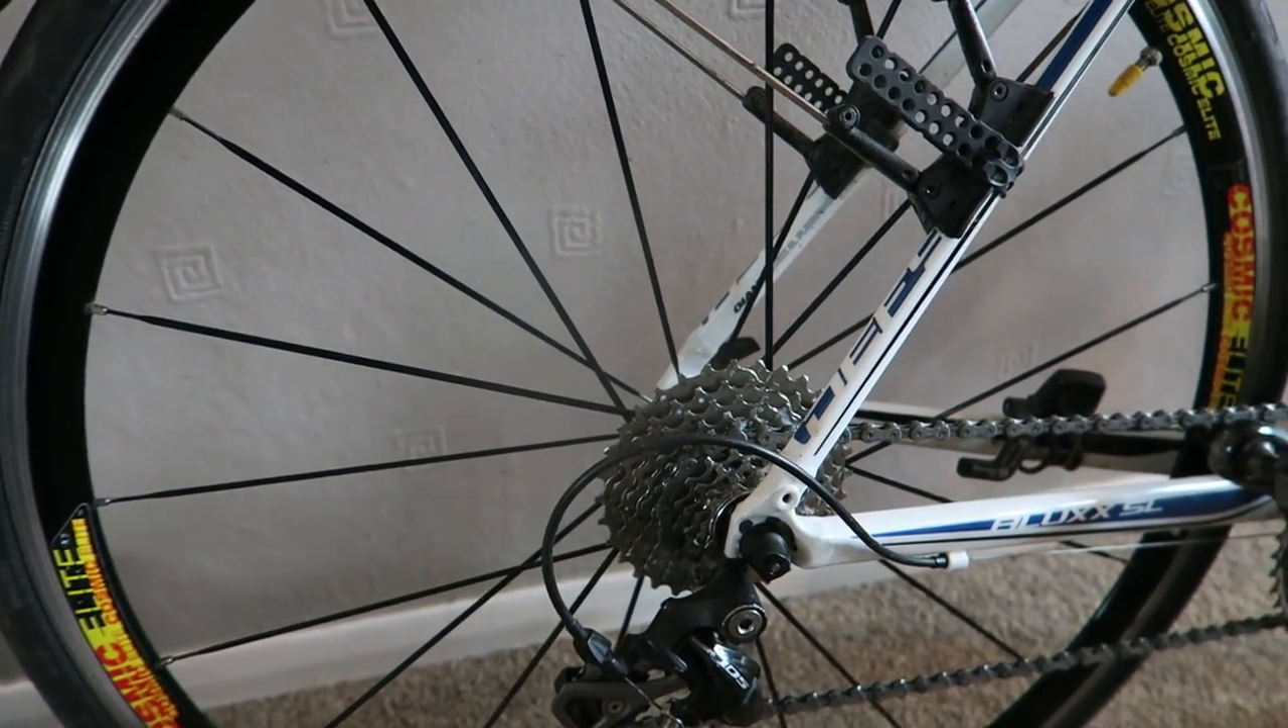The cassette is cleaned all lubed and i've put the back wheel back on the bike.